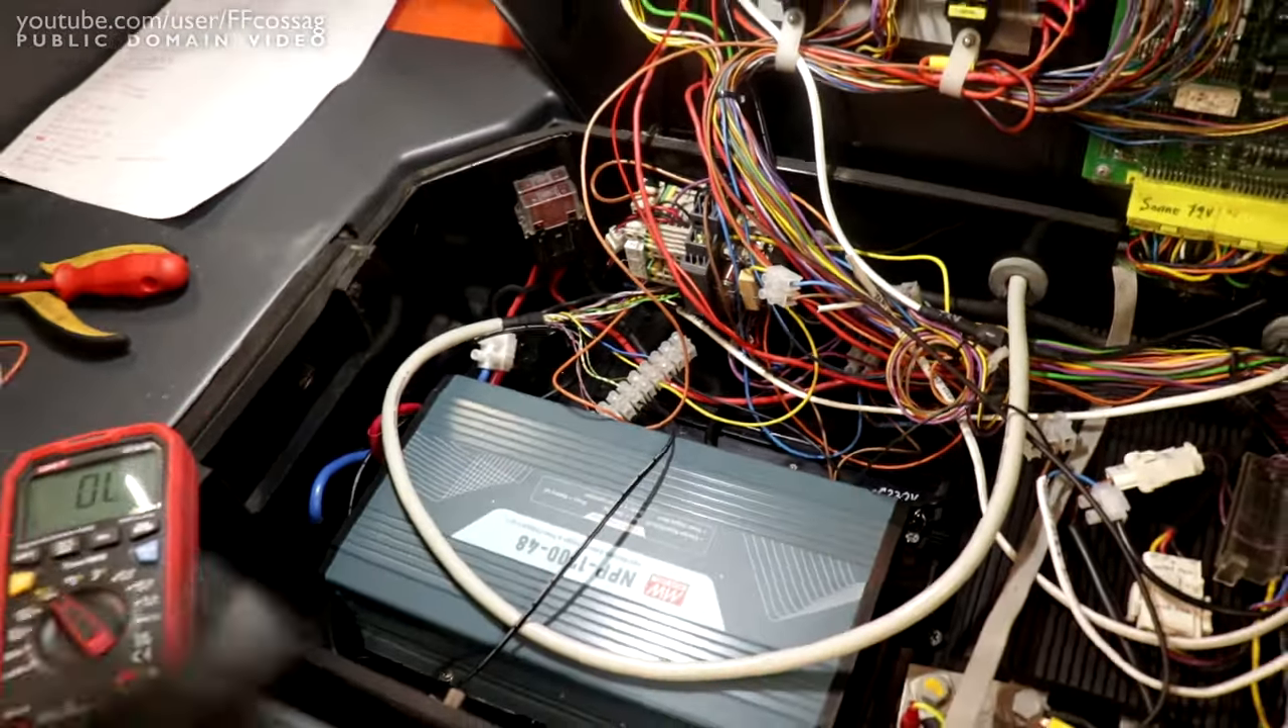And there we go that's the charger installed back in the vehicle and our new mystery lead goes to Two of the wires which go to one of the relay outputs on the BMS.